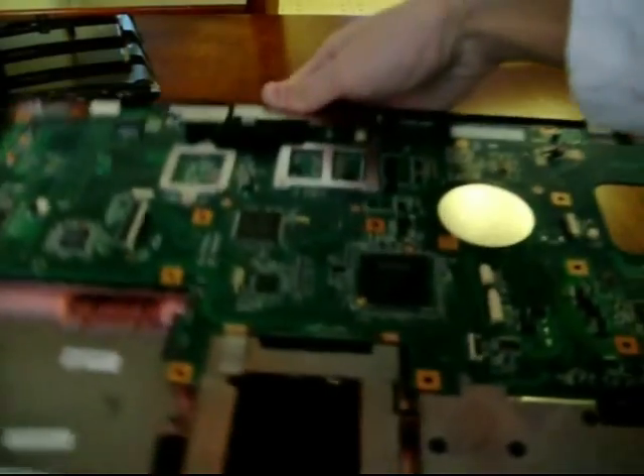So now we got the back of the motherboard totally exposed.